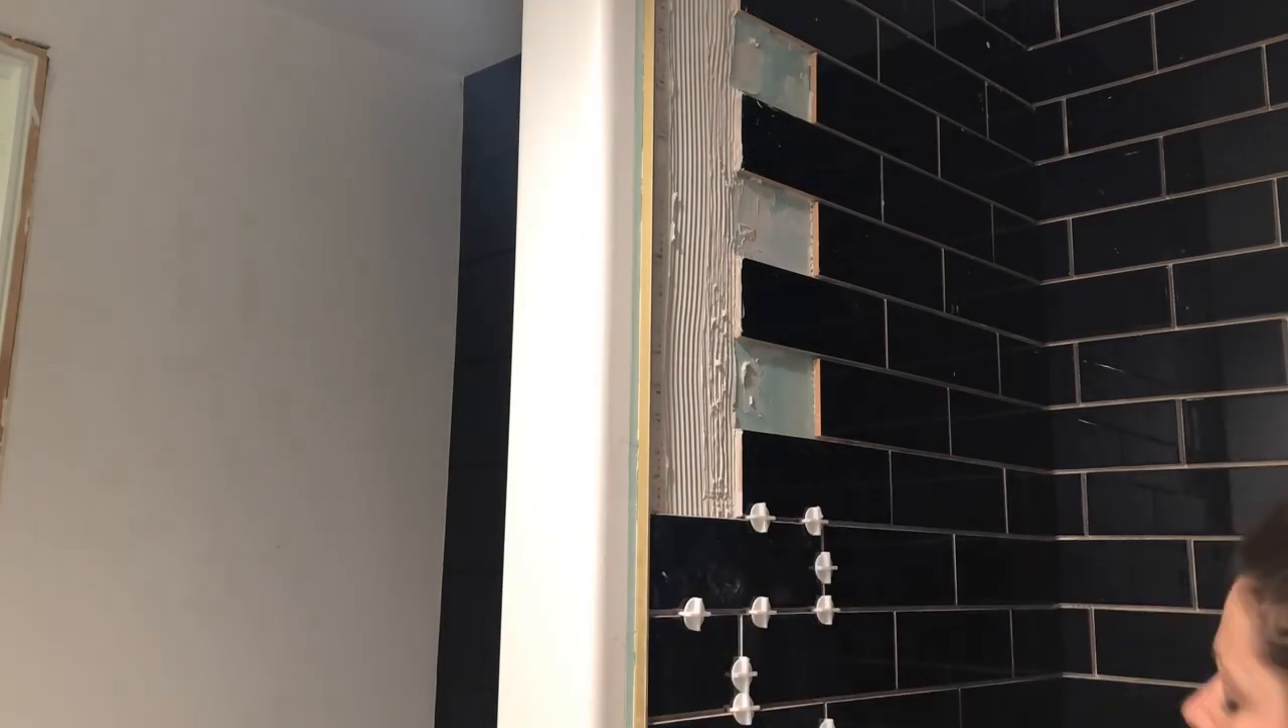Now we're ready to add the few remaining pieces of tile to finish this wall.